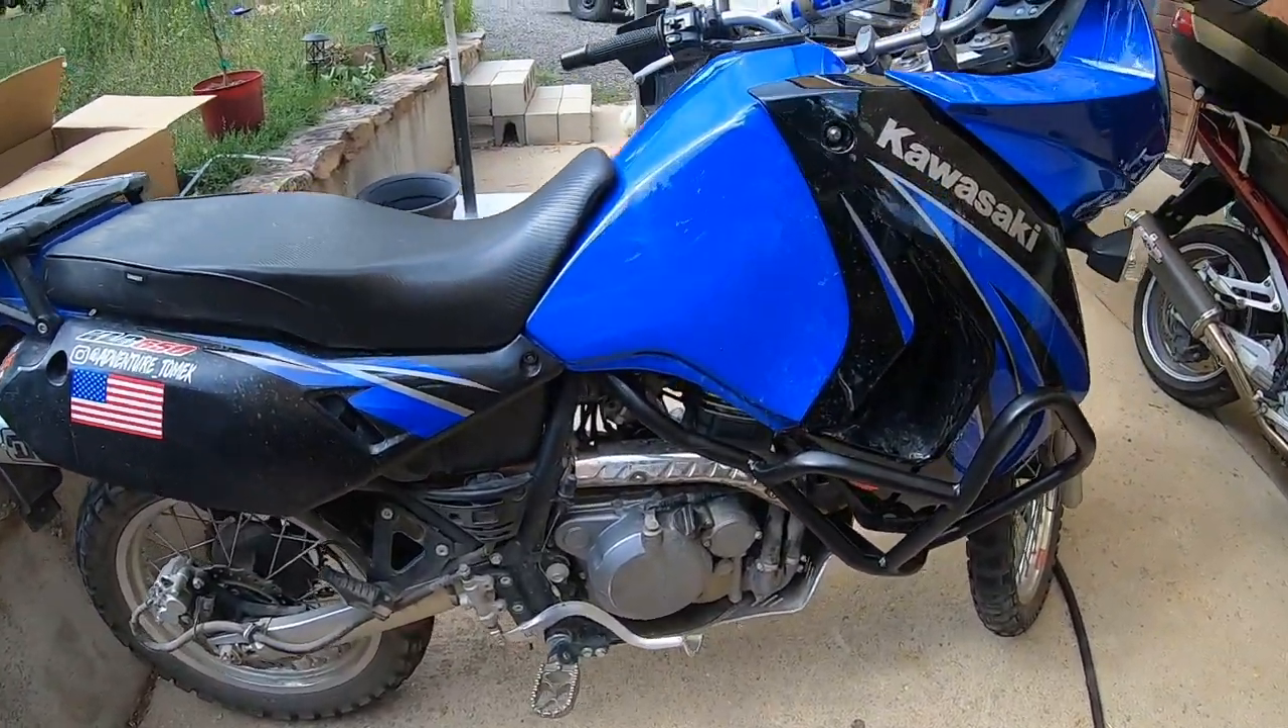All right i finally have the bike back together the crash bars are on.